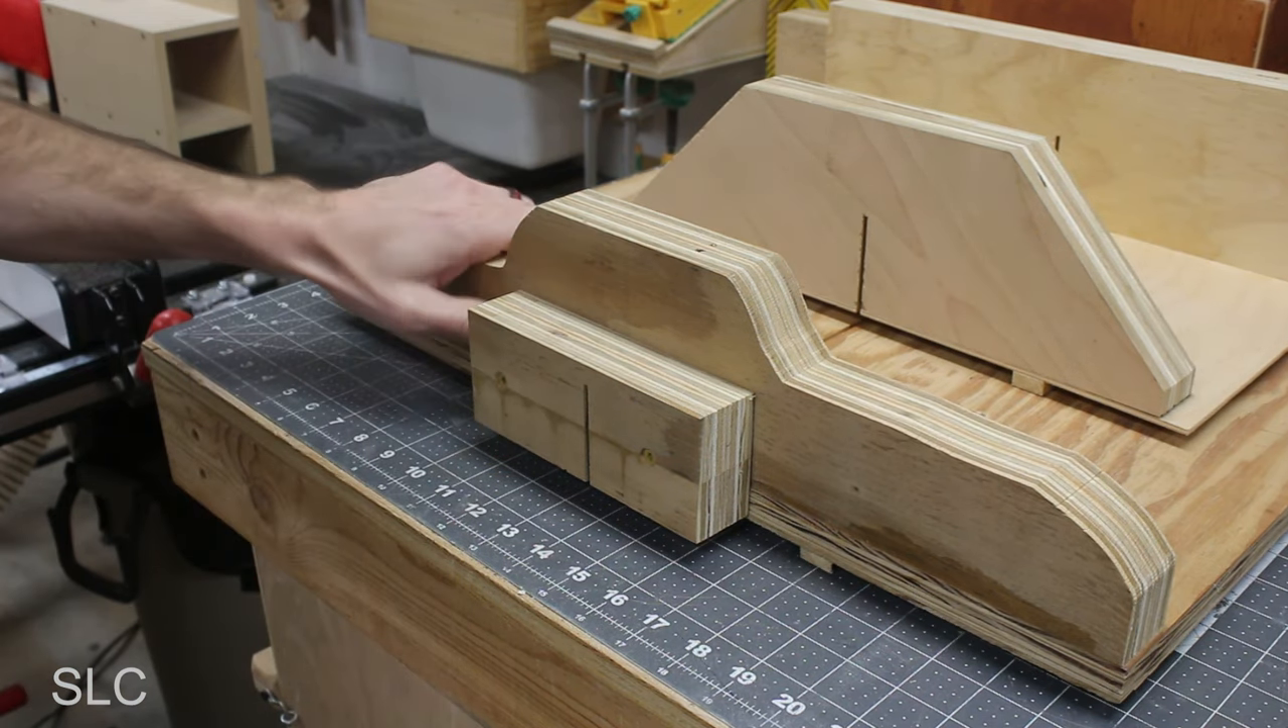For example on this old sled I just added a couple more layers of plywood right here on the back side where the blade will come out.